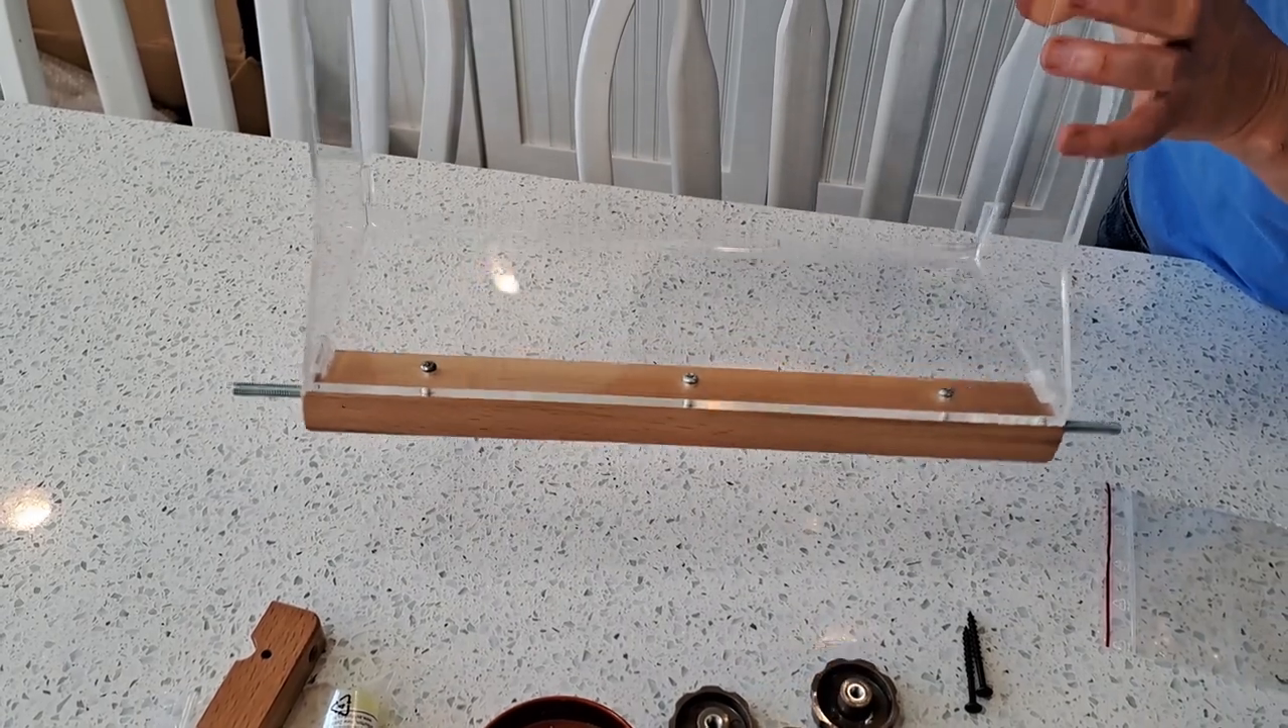So you can see that this plastic cover is now connected to the back wooden rail.